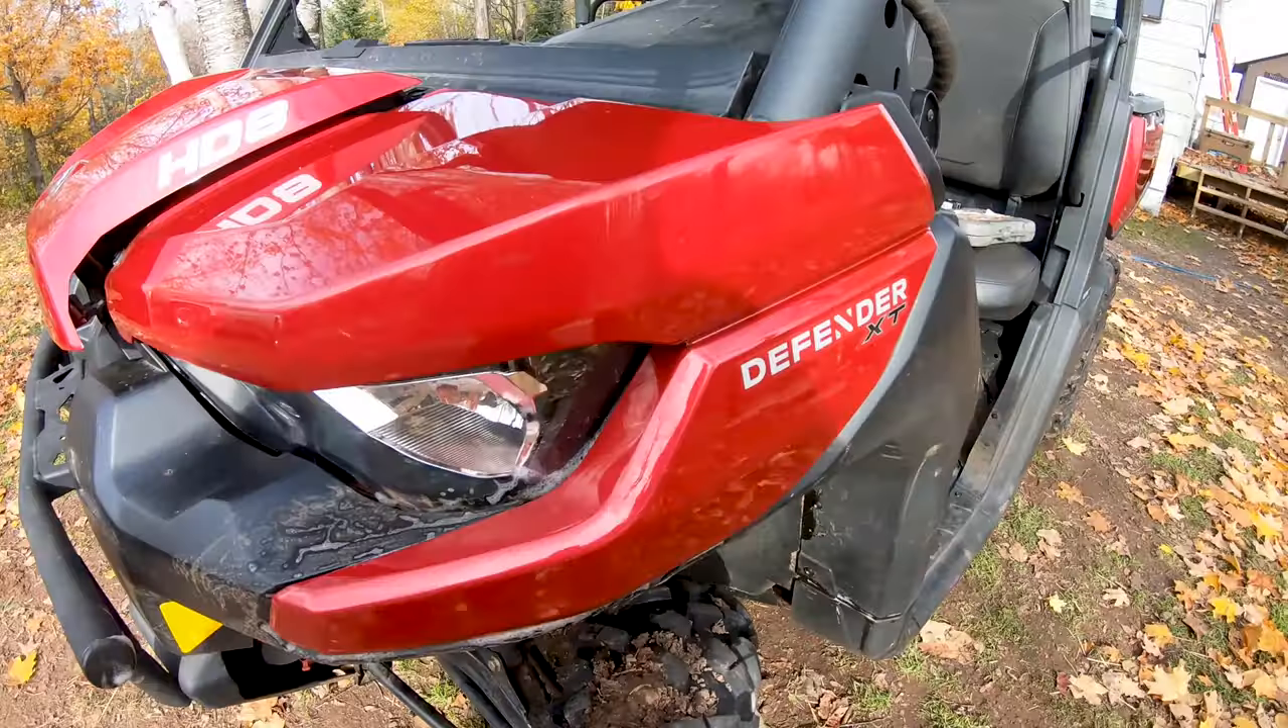Alright, we've got the fenders back on.